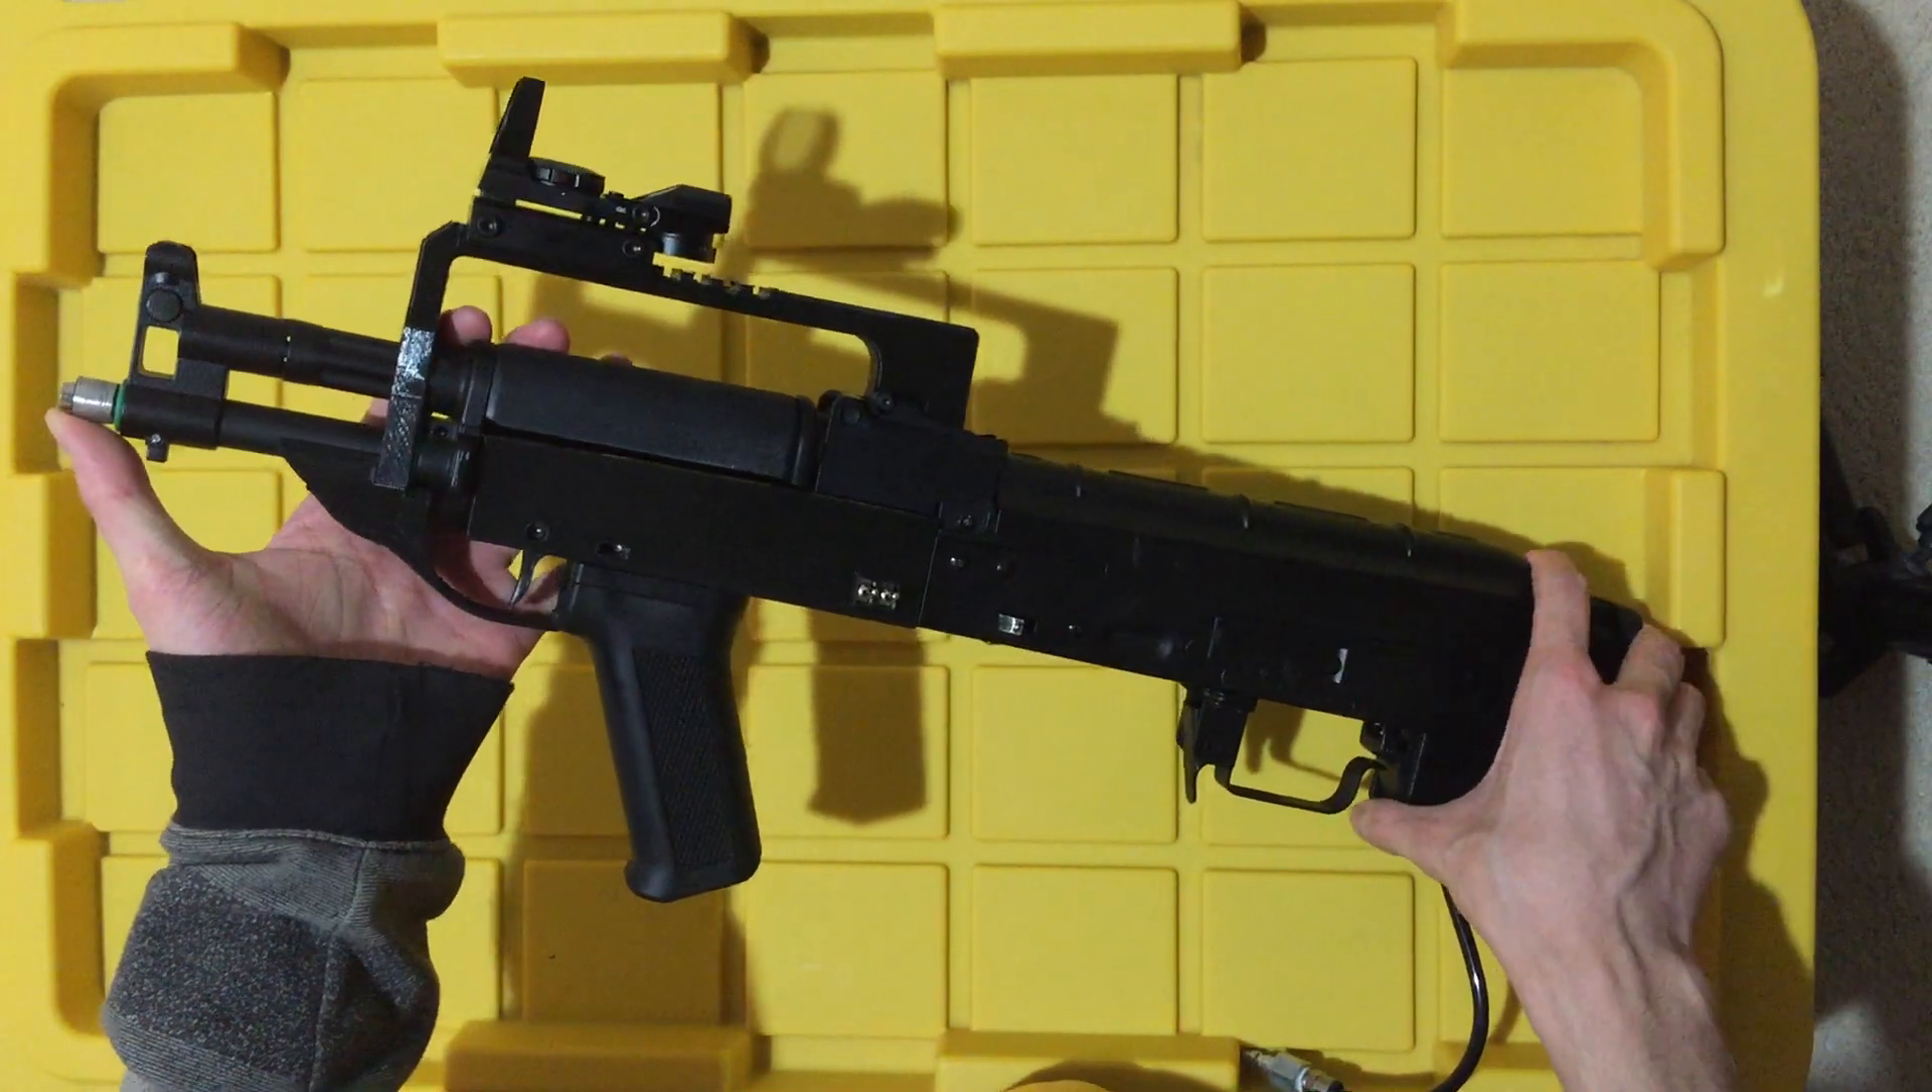So, now that the suppressor is off, this is what it looks like without any muzzle device.